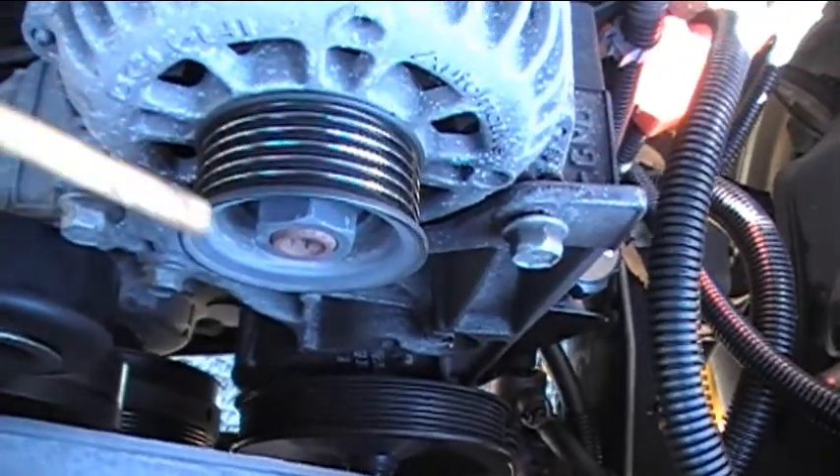Okay, now that we have the main belt off, let's take a closer look at the pulleys for everything.